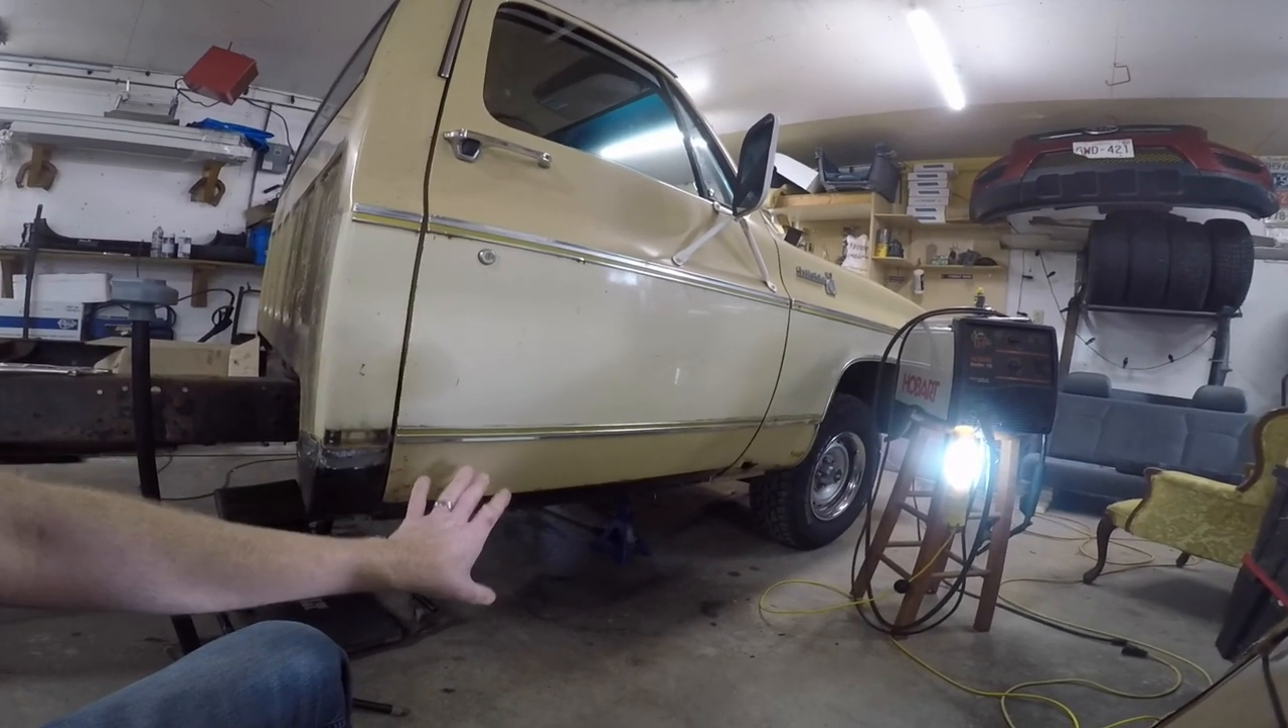We've got the door back in place.